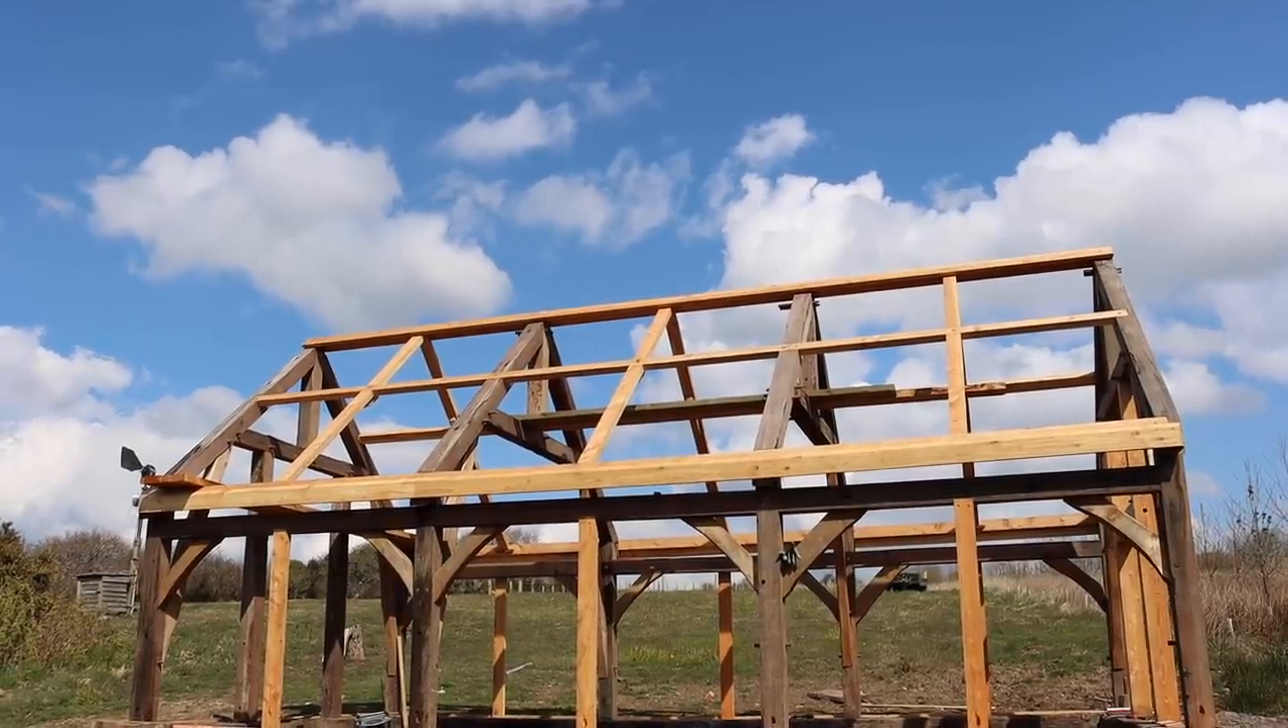Okay, so that is the roof timbers all up, really pleased with how it went and how it looks.